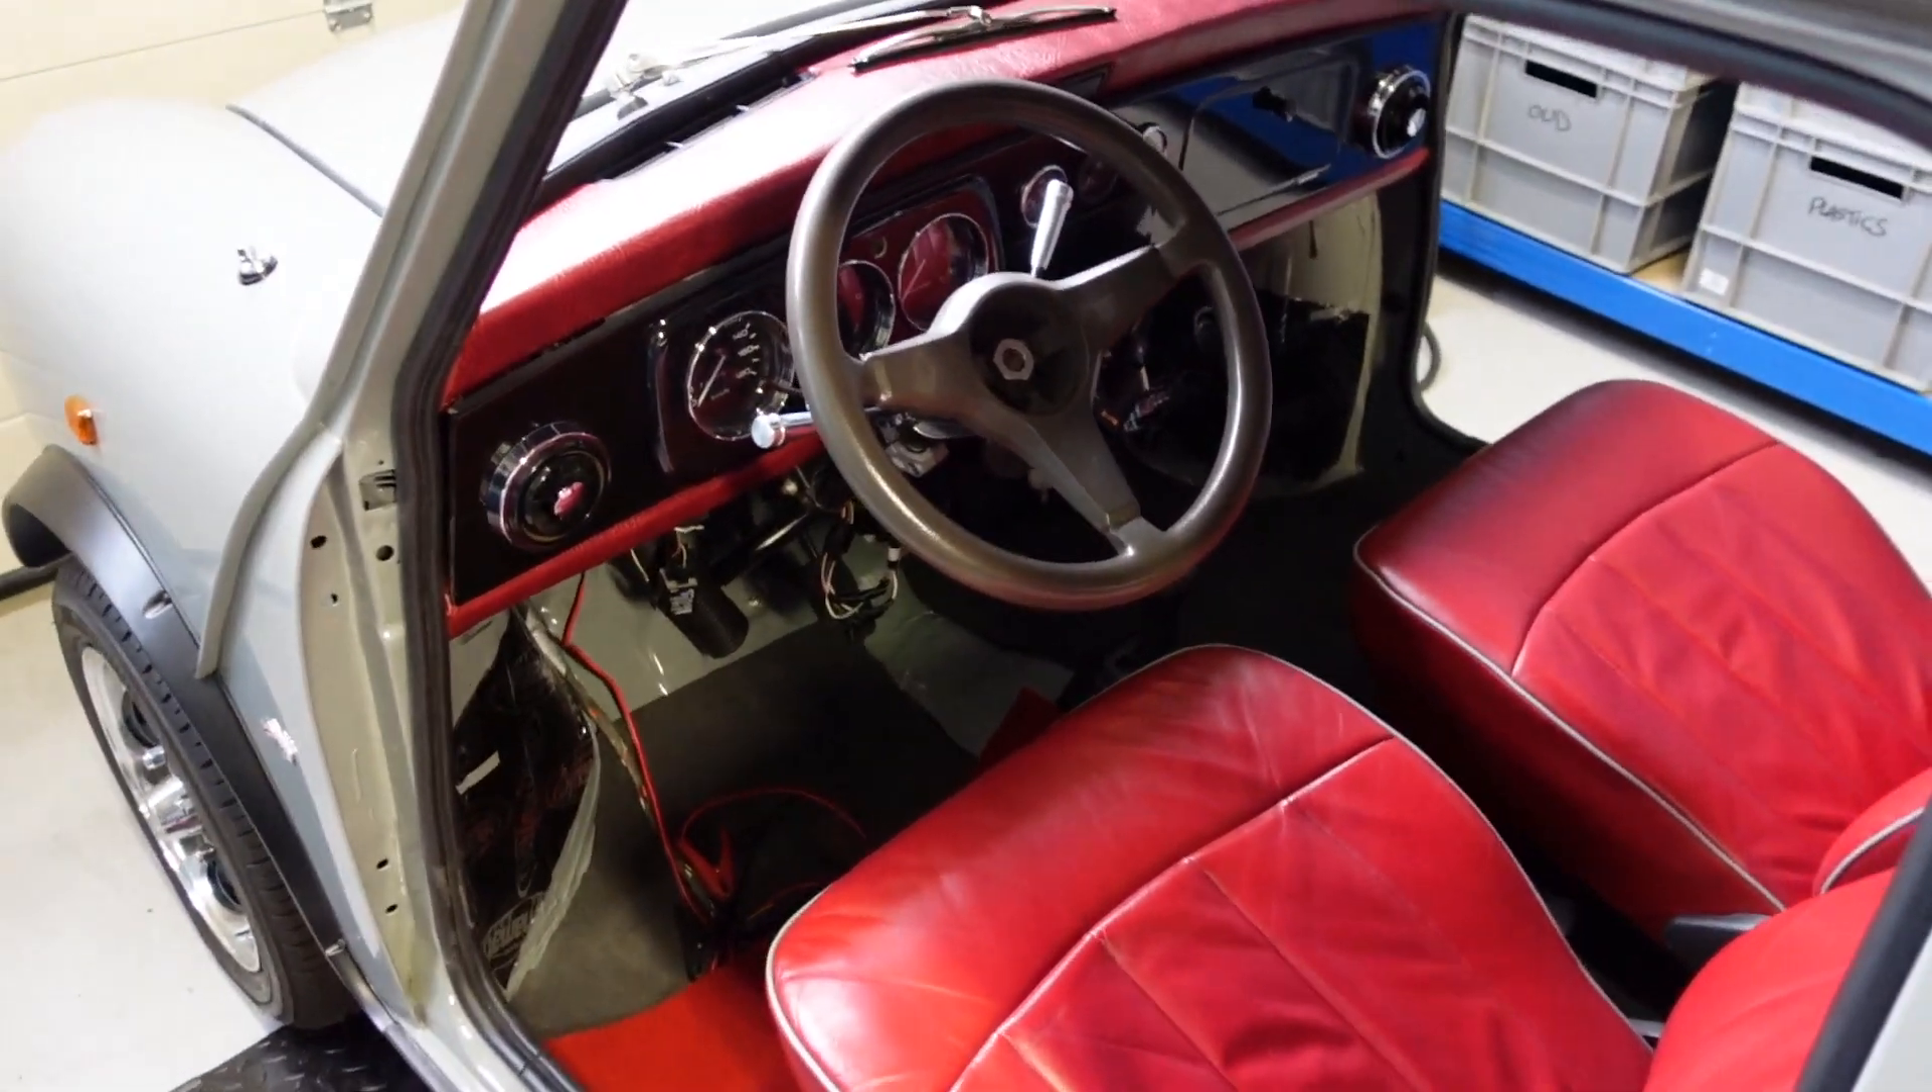Okay I just need to tuck the cables underneath the dashboard now and then that job is done.